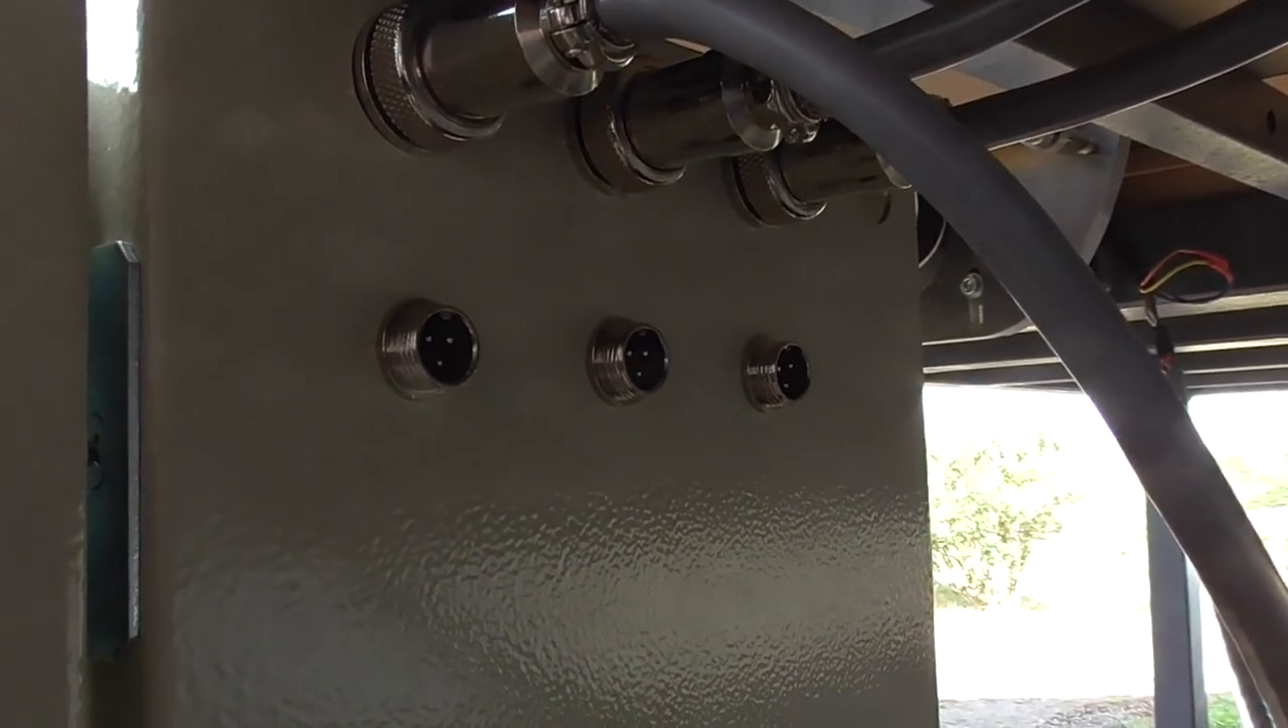I added the plugs for the limit switches there so that's going to be XYZ.